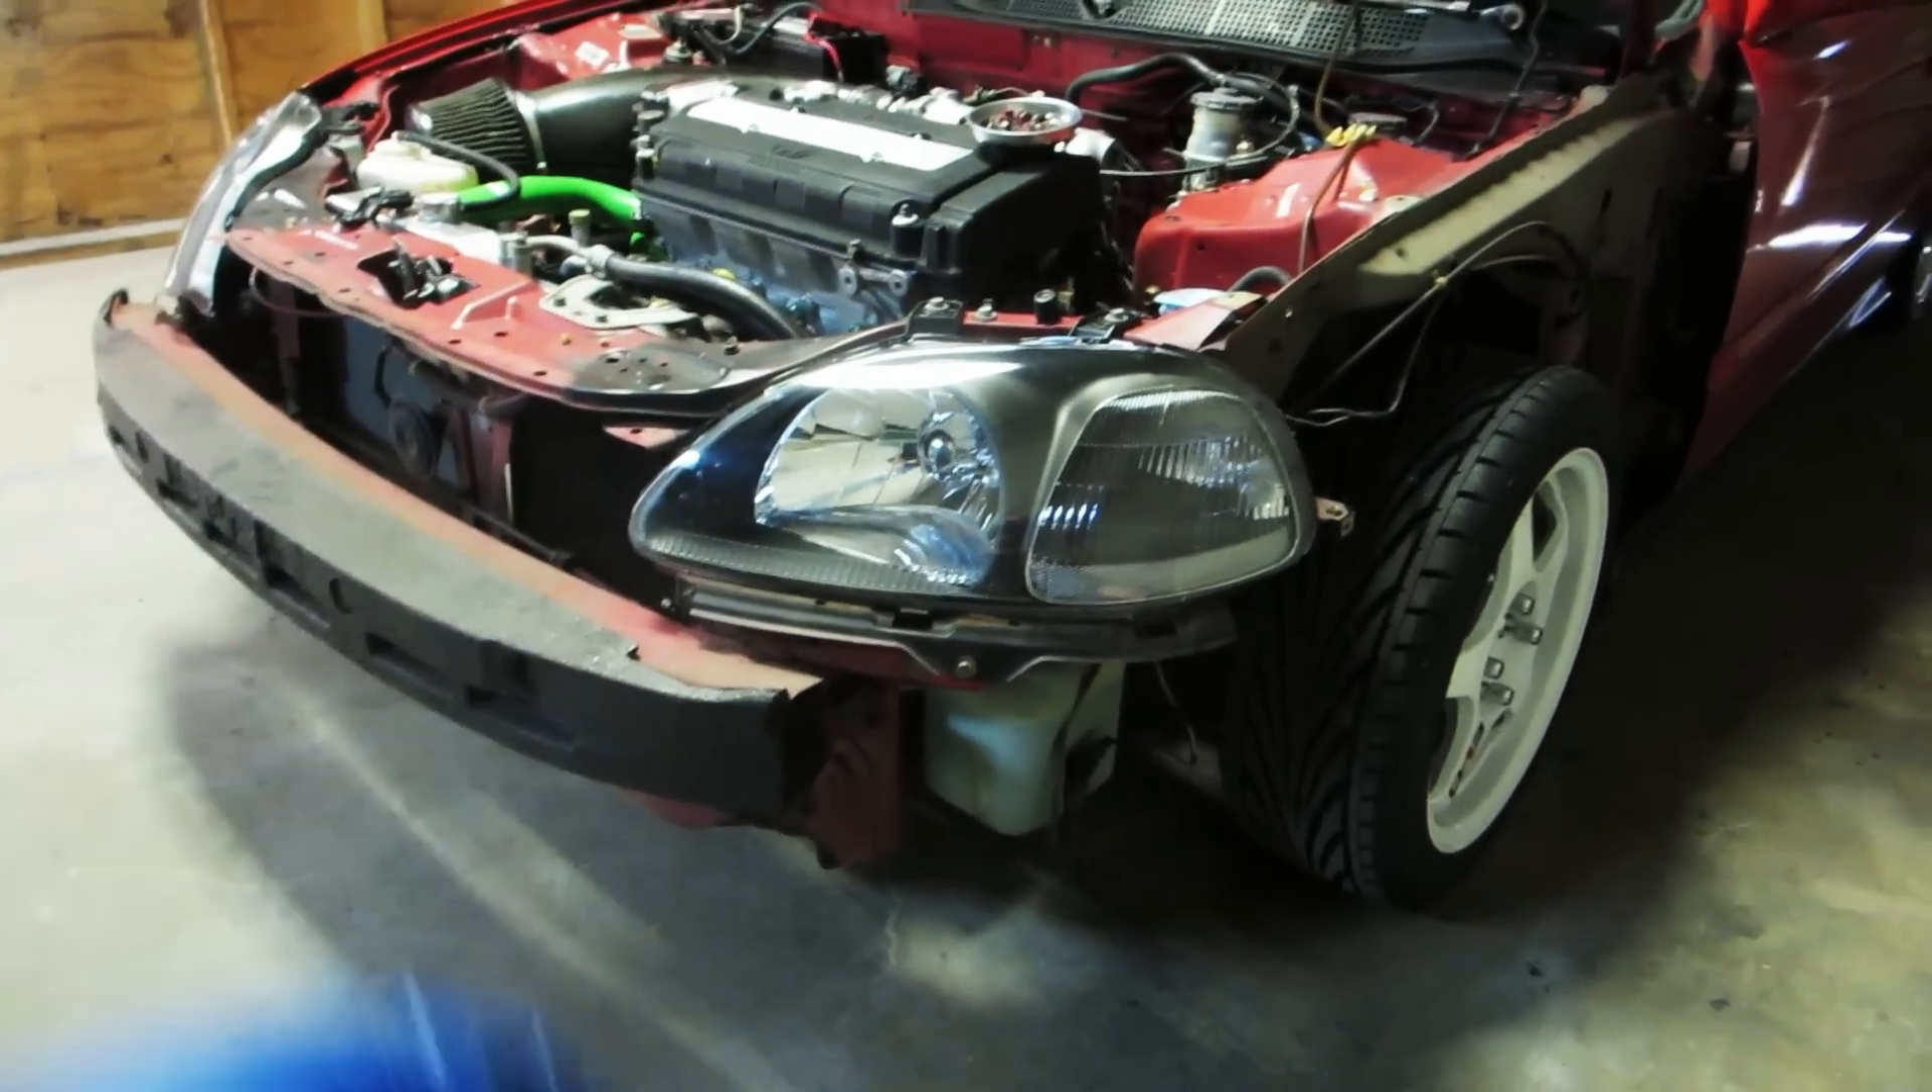Okay, so now we have removed the grill, the front bumper, and this driver's side fender over here.